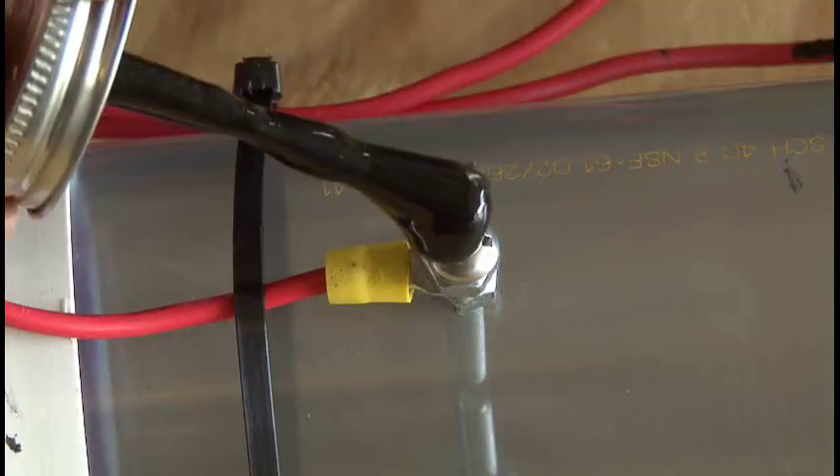I decided to use one zip tie just to hold the wires in place so that they wouldn't be loose.